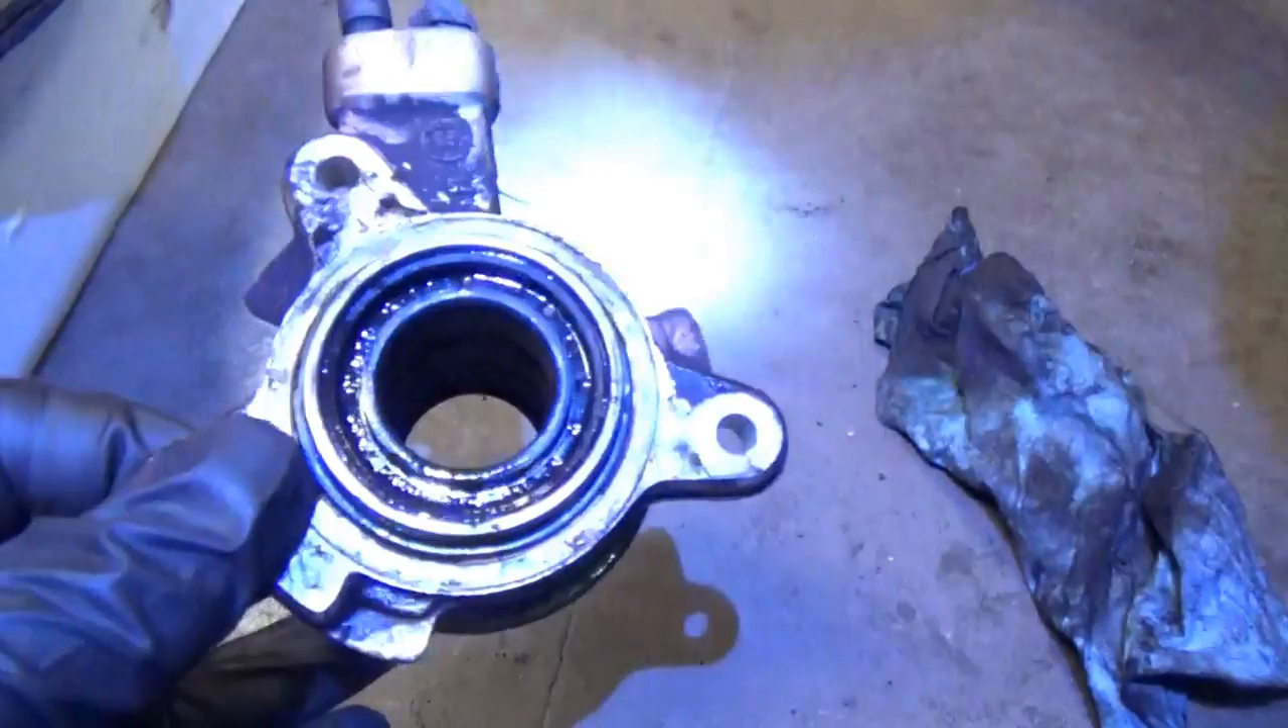So, I got the old slave cylinder off, off of the transmission.